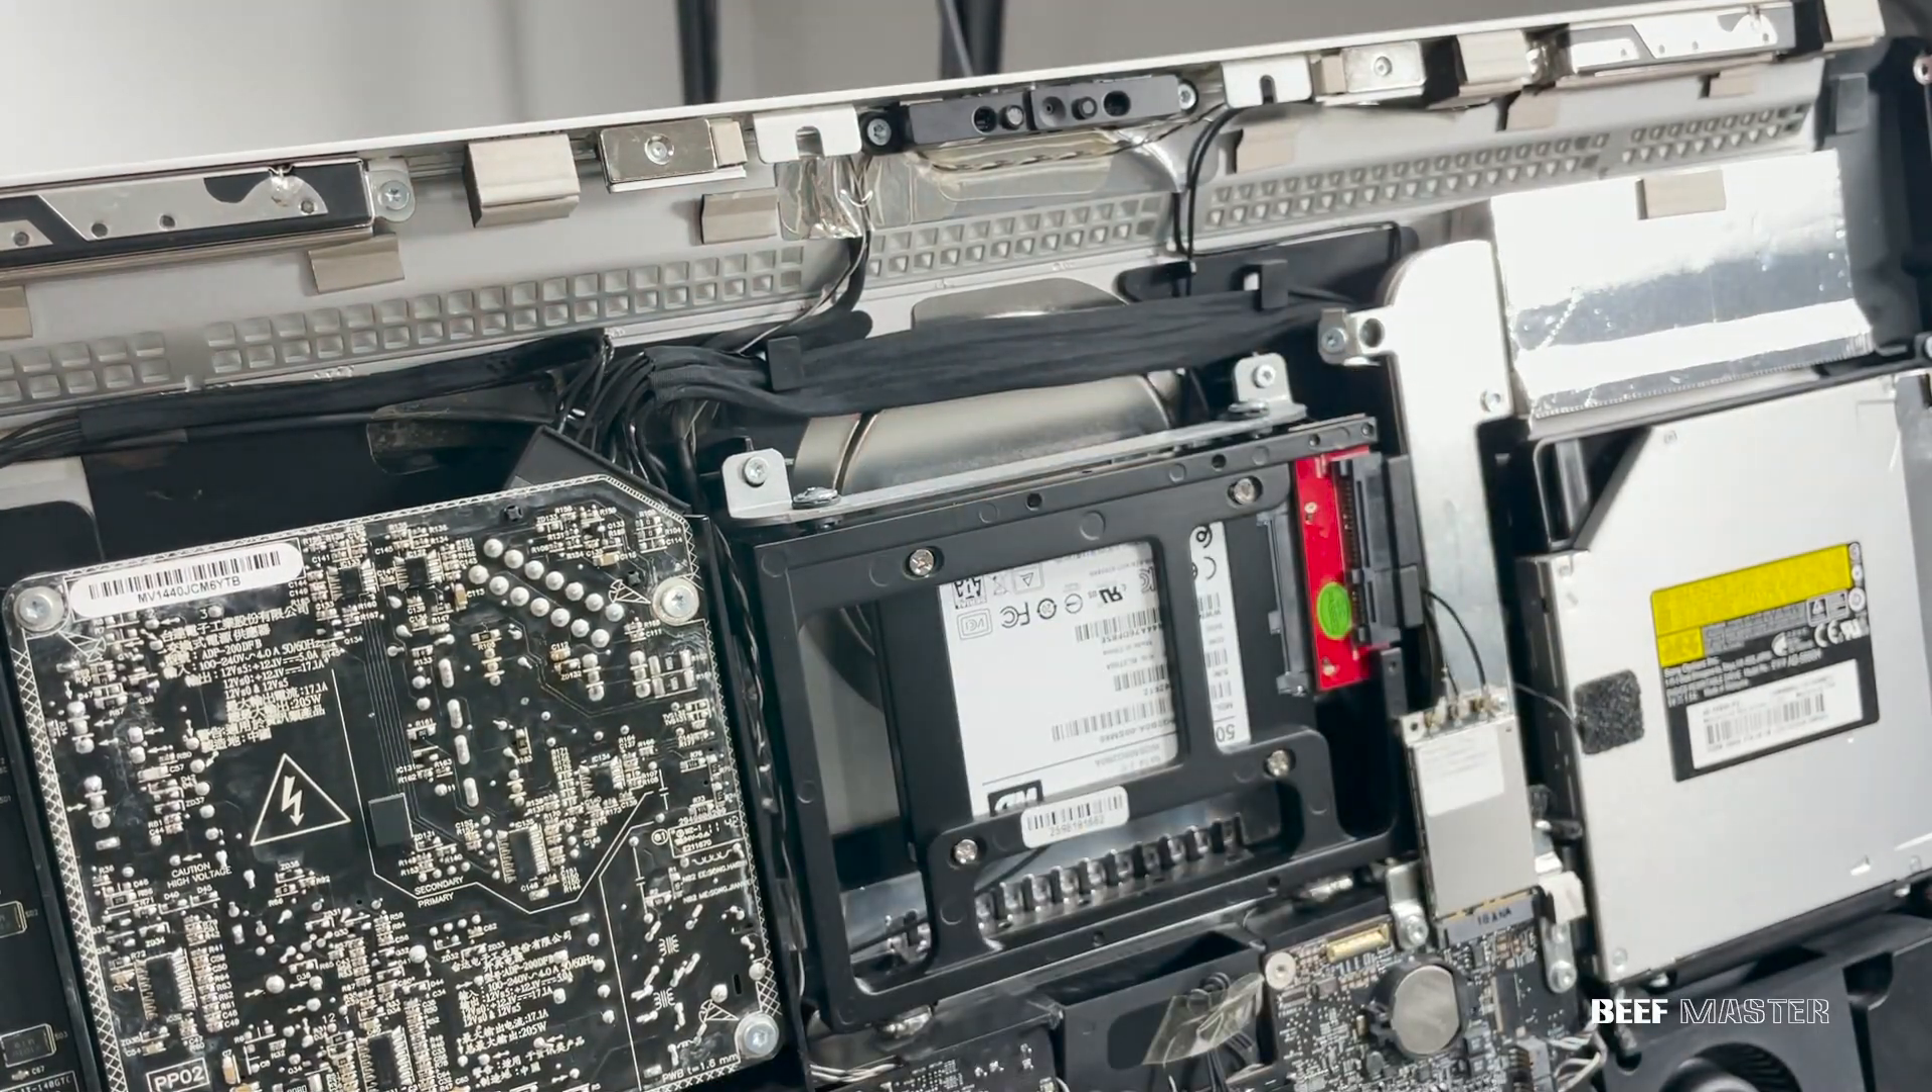With the SSD in place I can now tighten the screws down and put everything back together.